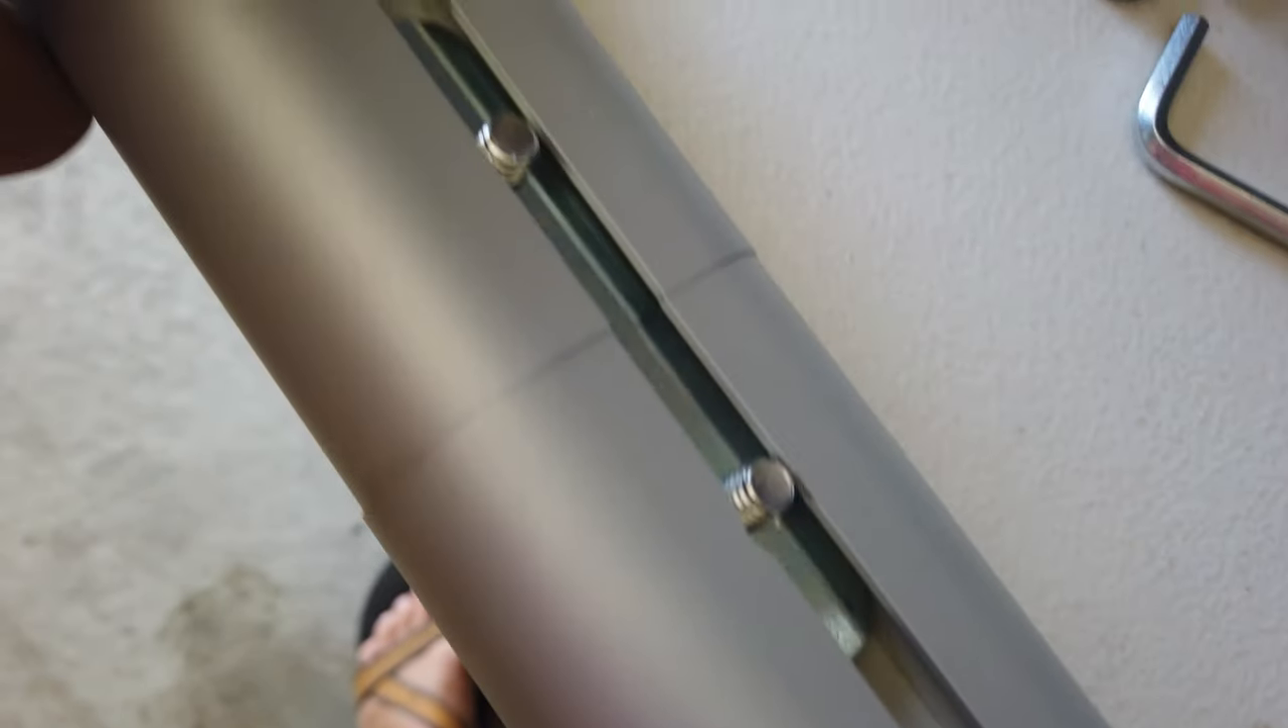I was finally able to get both bolts through their respective holes.